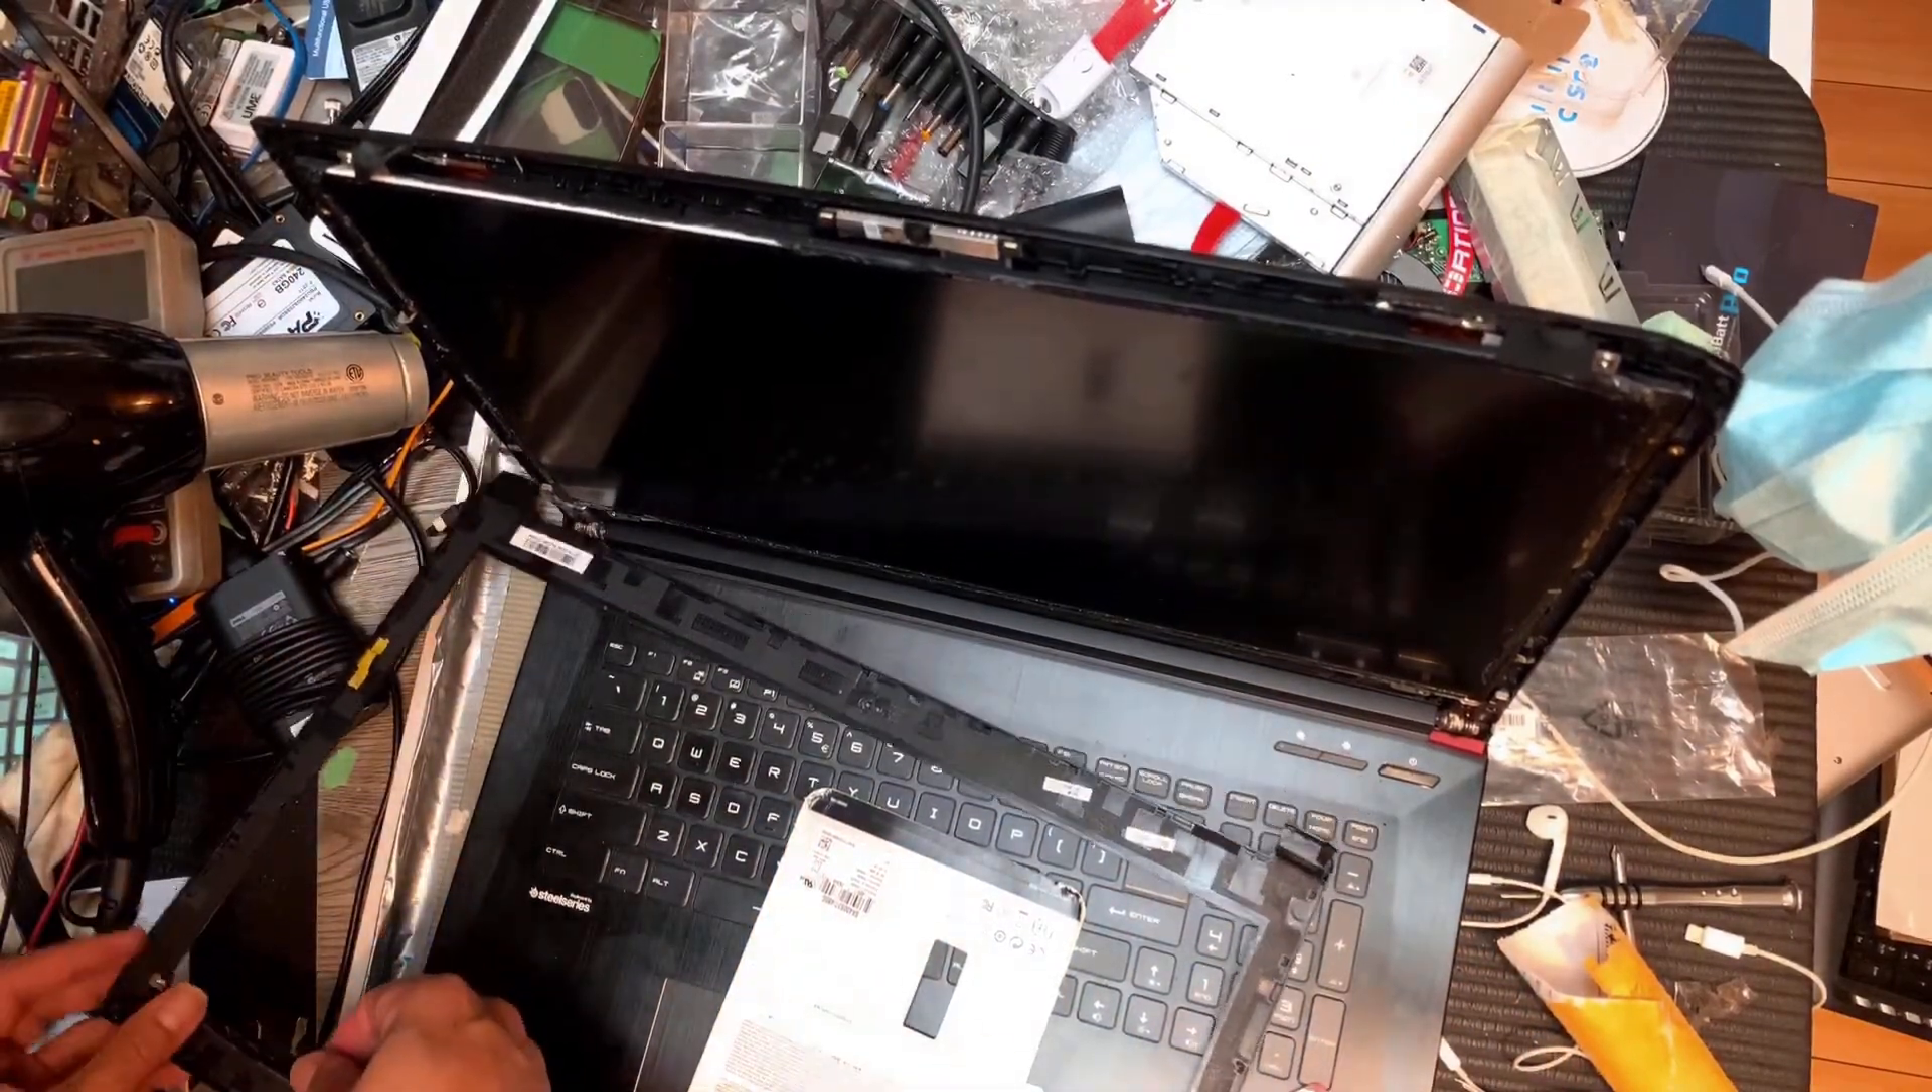Finally the bezel is off now see it's just using the plastic clip clips and glues.